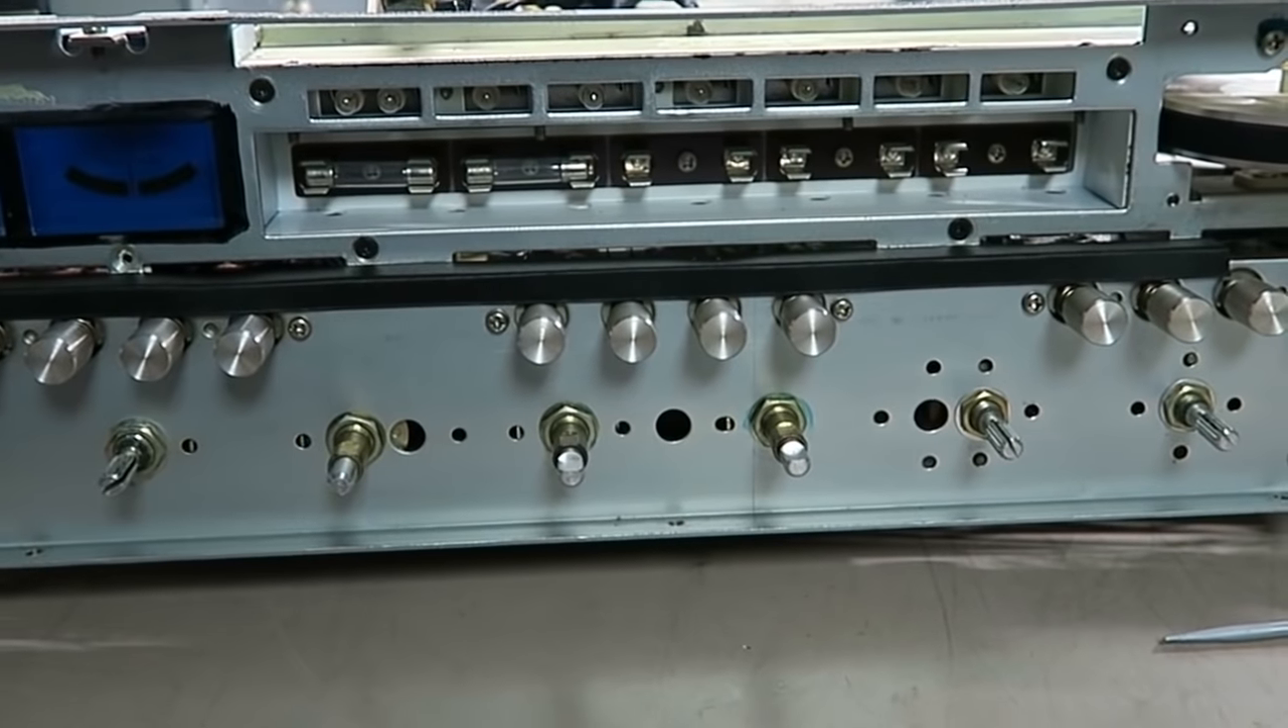Okay we've got the faceplate off now and um it was kind of a tricky little uh deal to do and it was also i found something interesting on it.